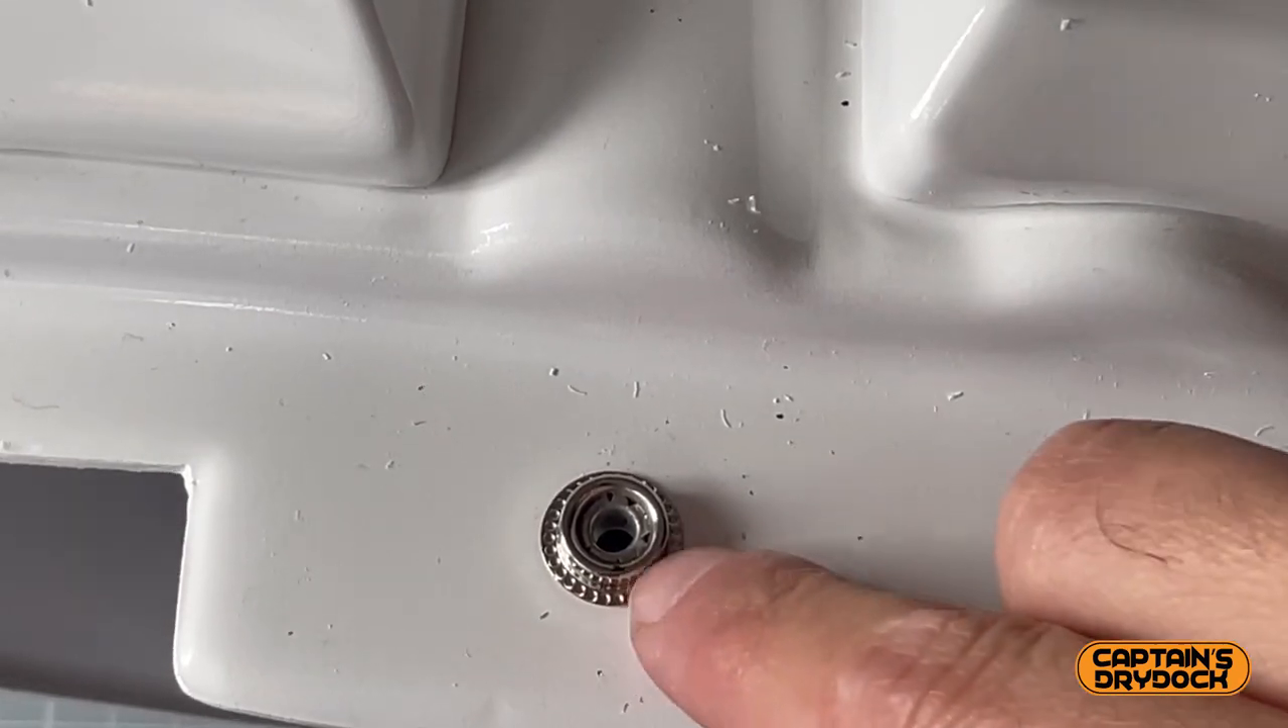There's the male part of the snap installed.